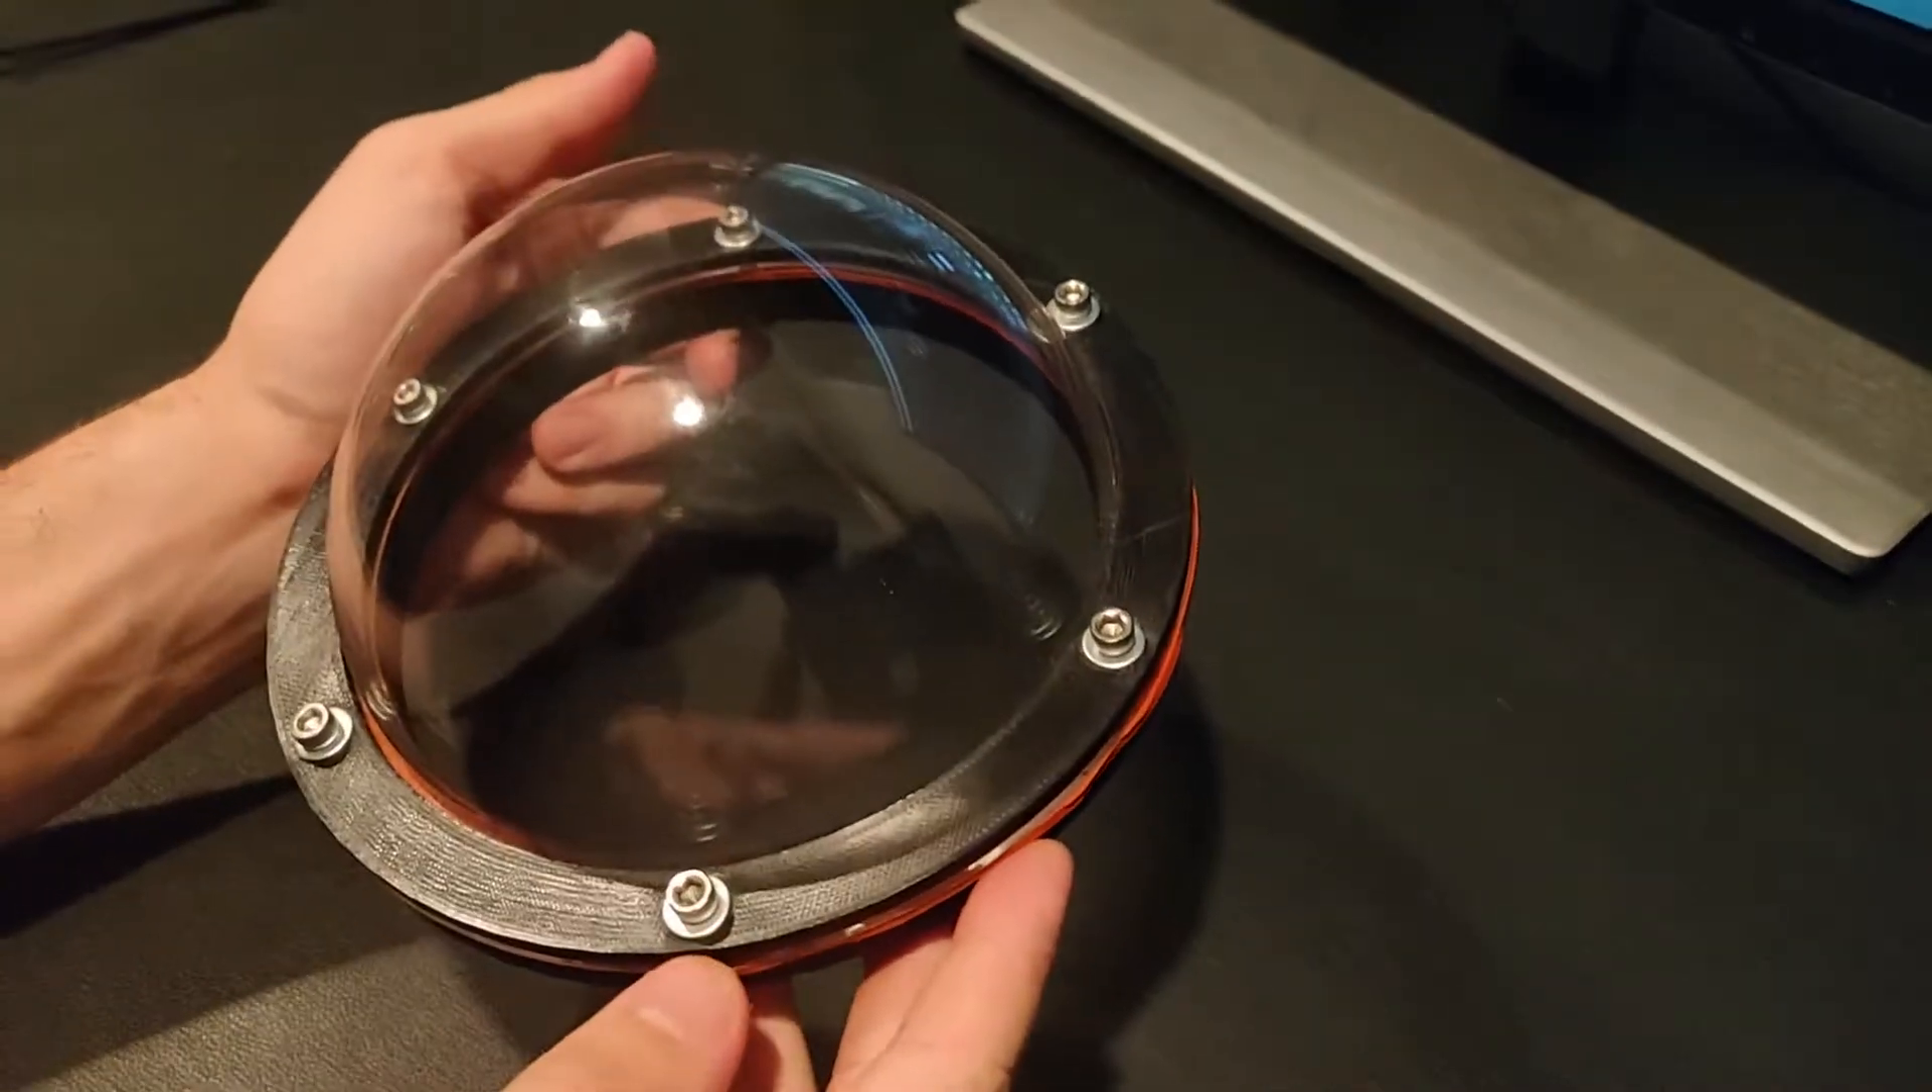Okay, so here is the dome all finished up with the washers on it.